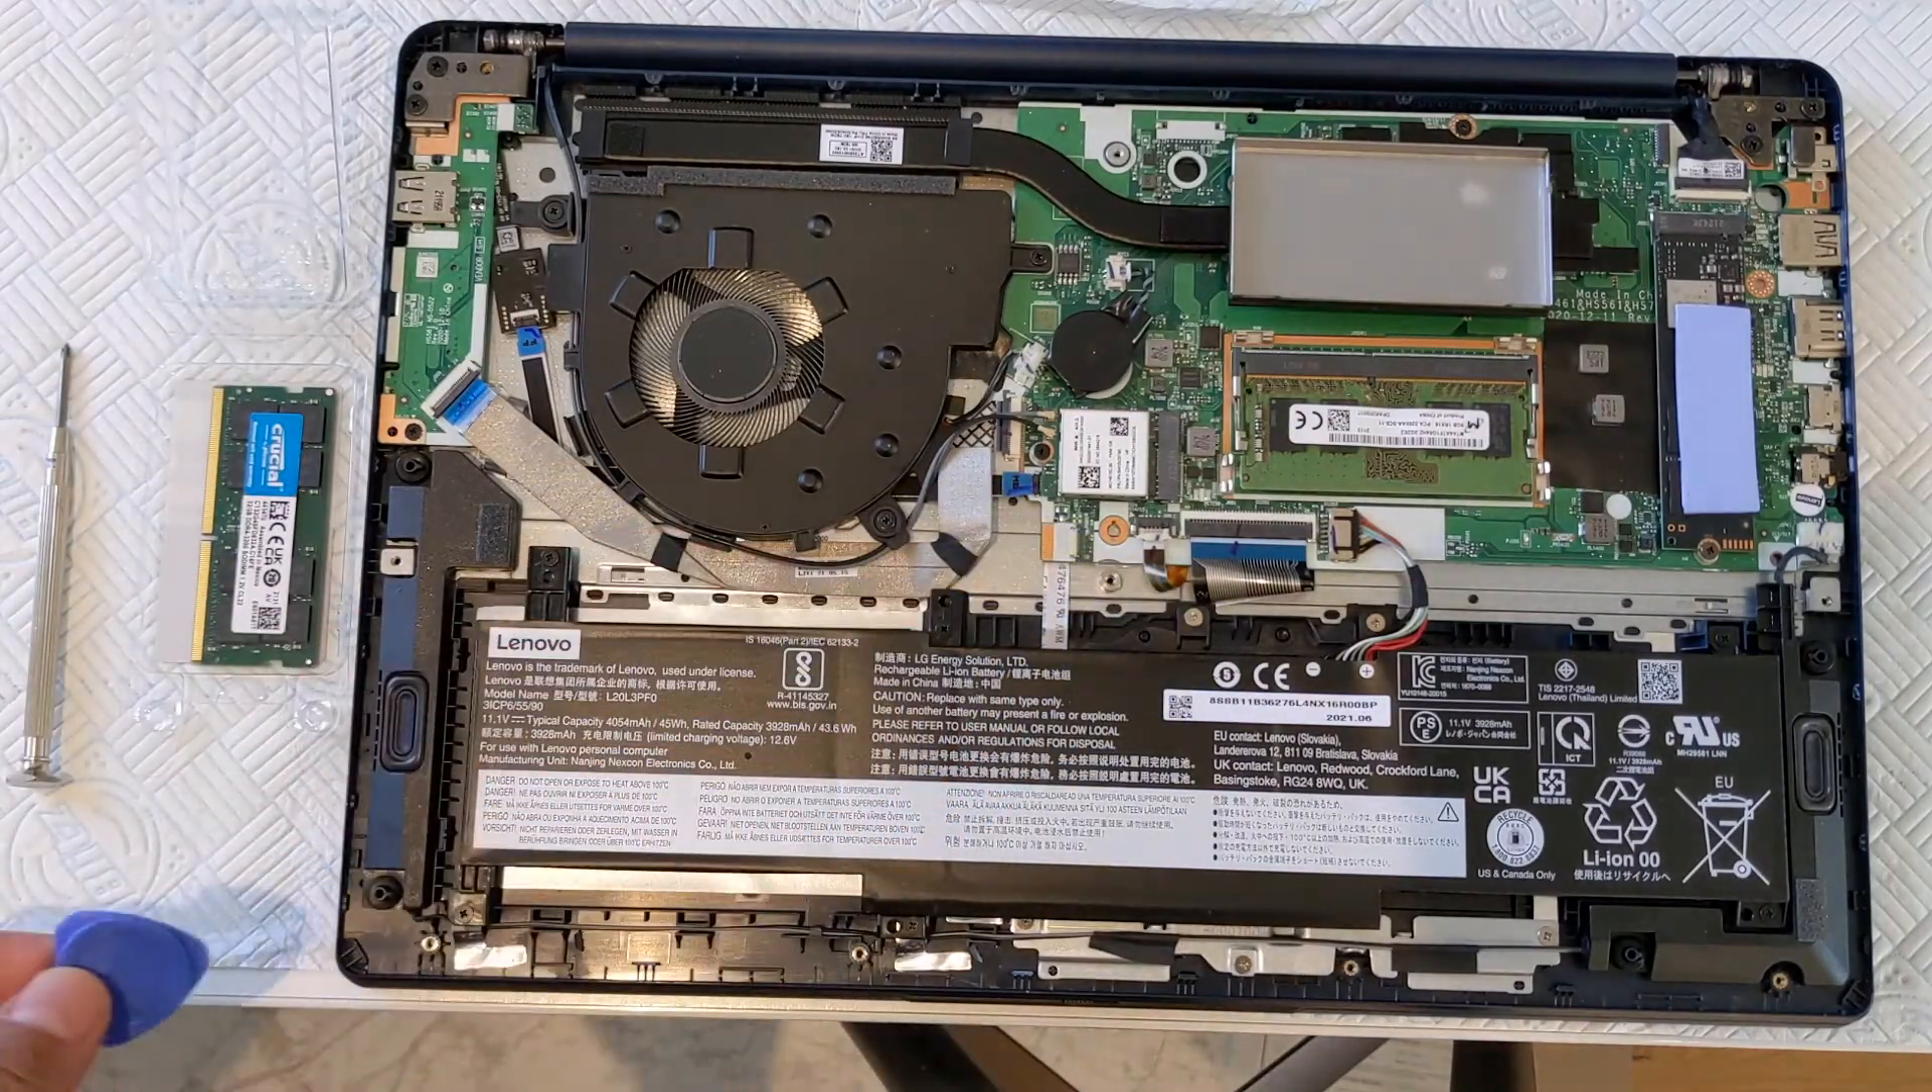This is the 2021 AMD CPU-powered Lenovo IdeaPad 3. So I've removed the 10 screws that hold the back on, and then using a plastic tool, I've removed the plastic back cover.